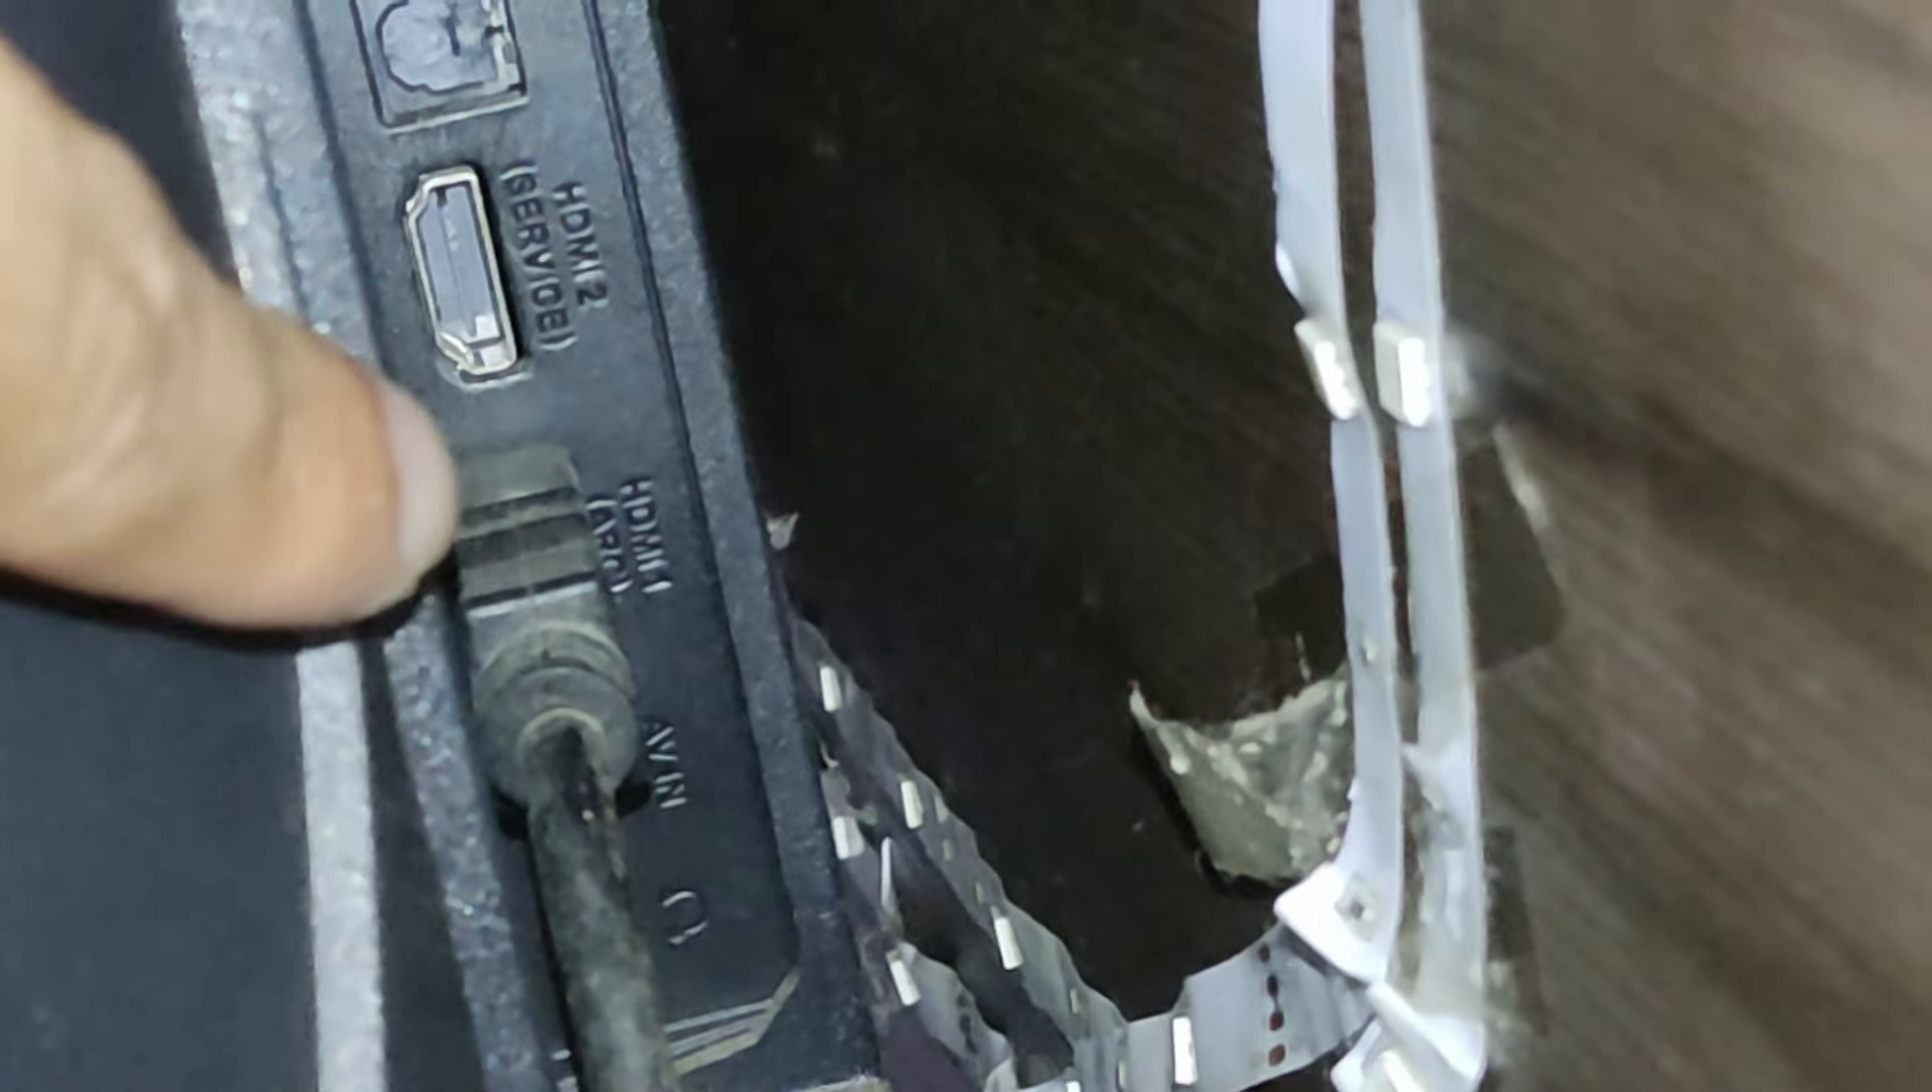Pluguei o cabo aqui HDMI E ainda tem outra entrada HDMI.